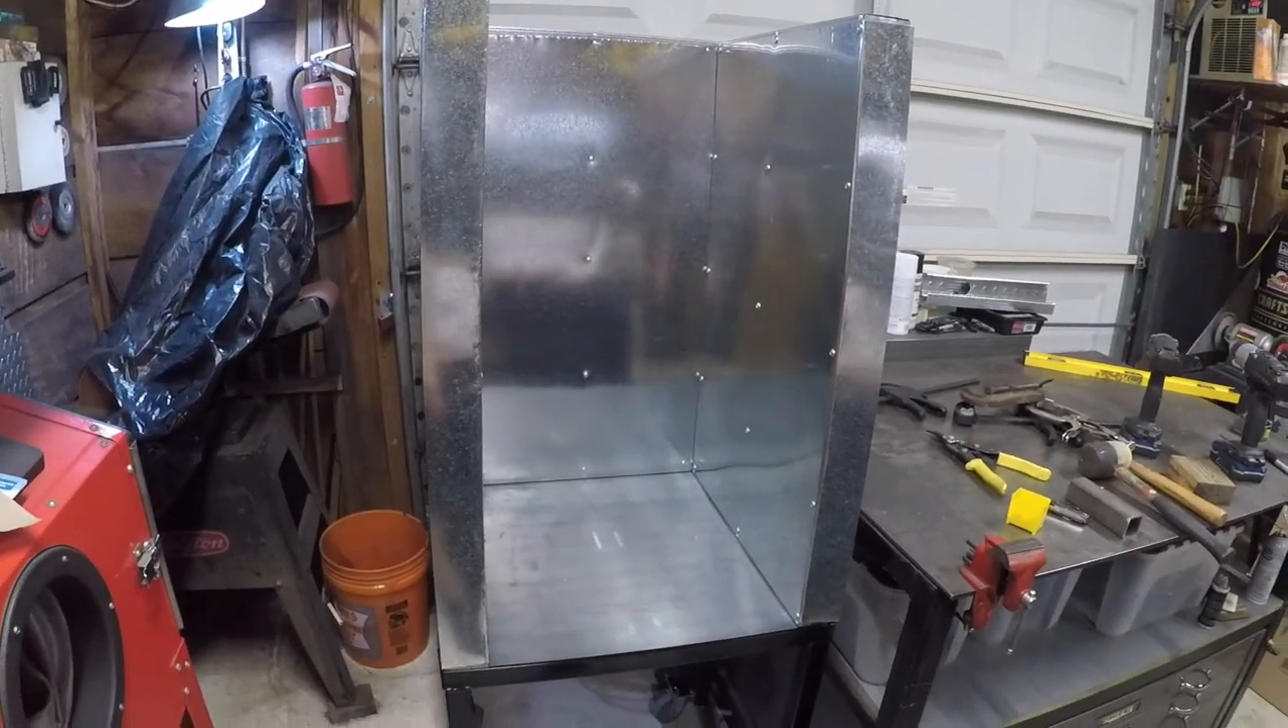I got the walls built and bolted to the back wall.